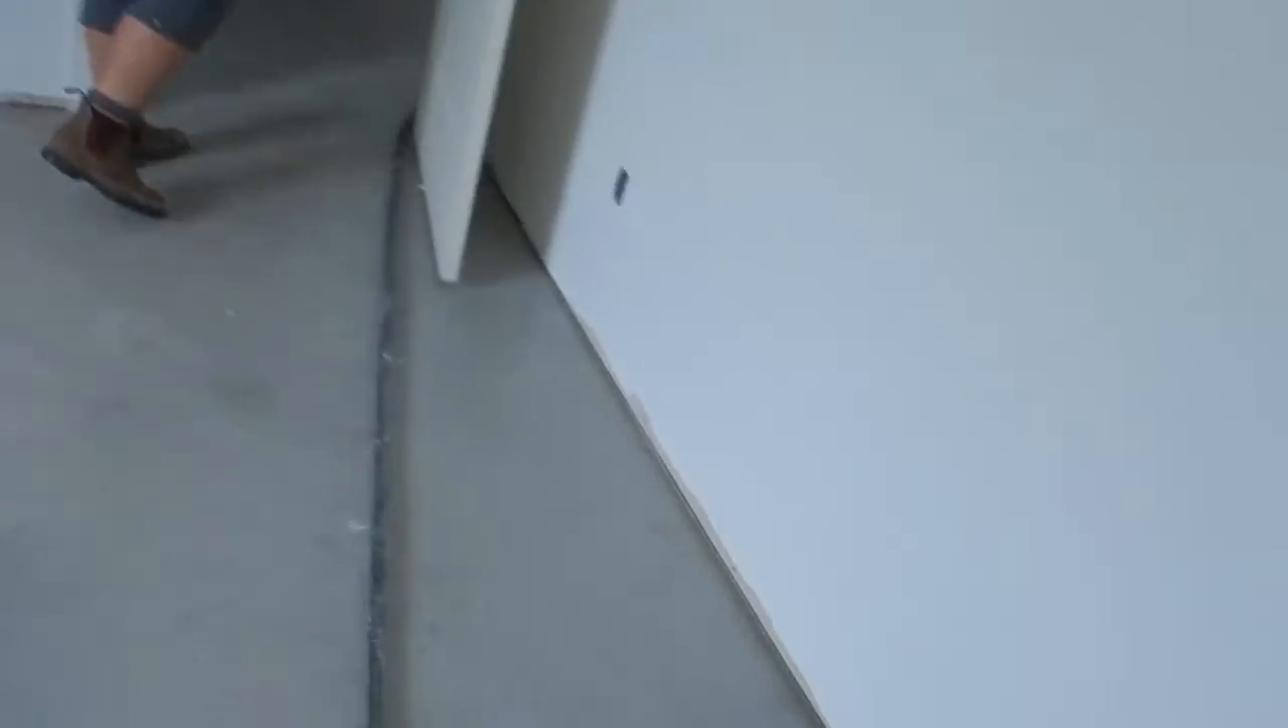And the baseboards are not complete down here either. Or in the rest of the hallway either.